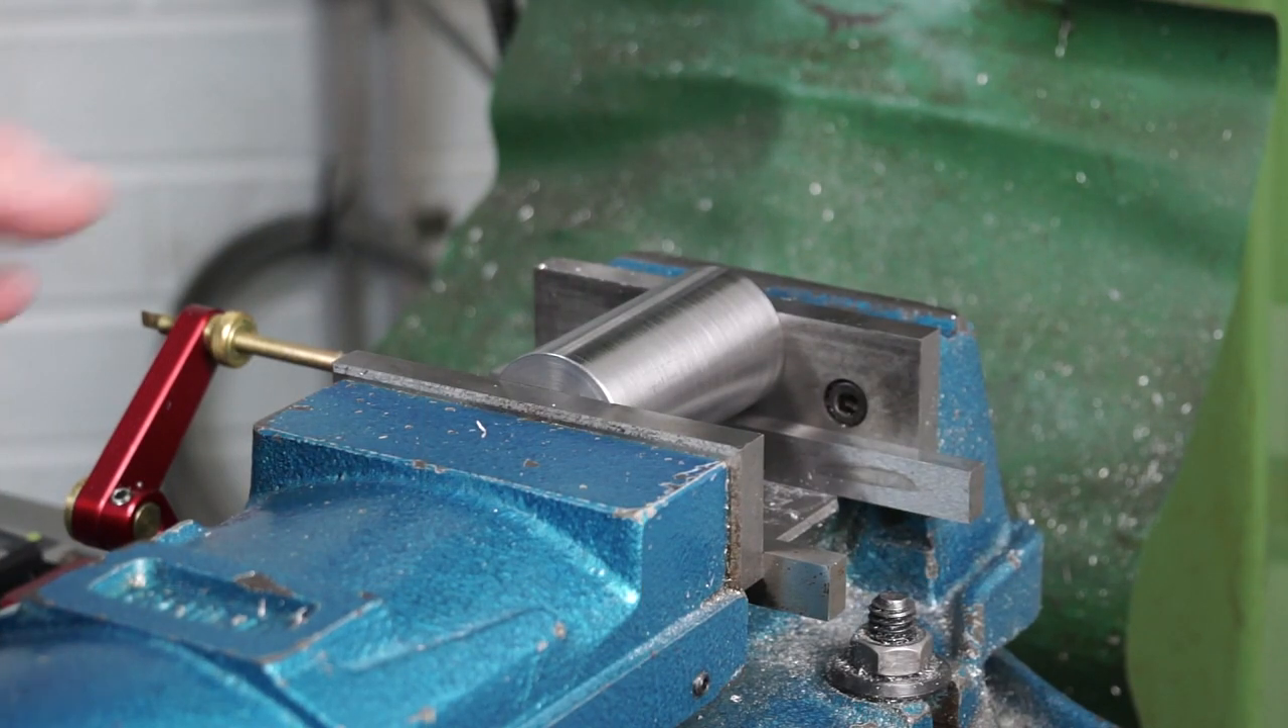I've removed the cylinder from the lathe, and installed it in the vice on a couple of parallels.